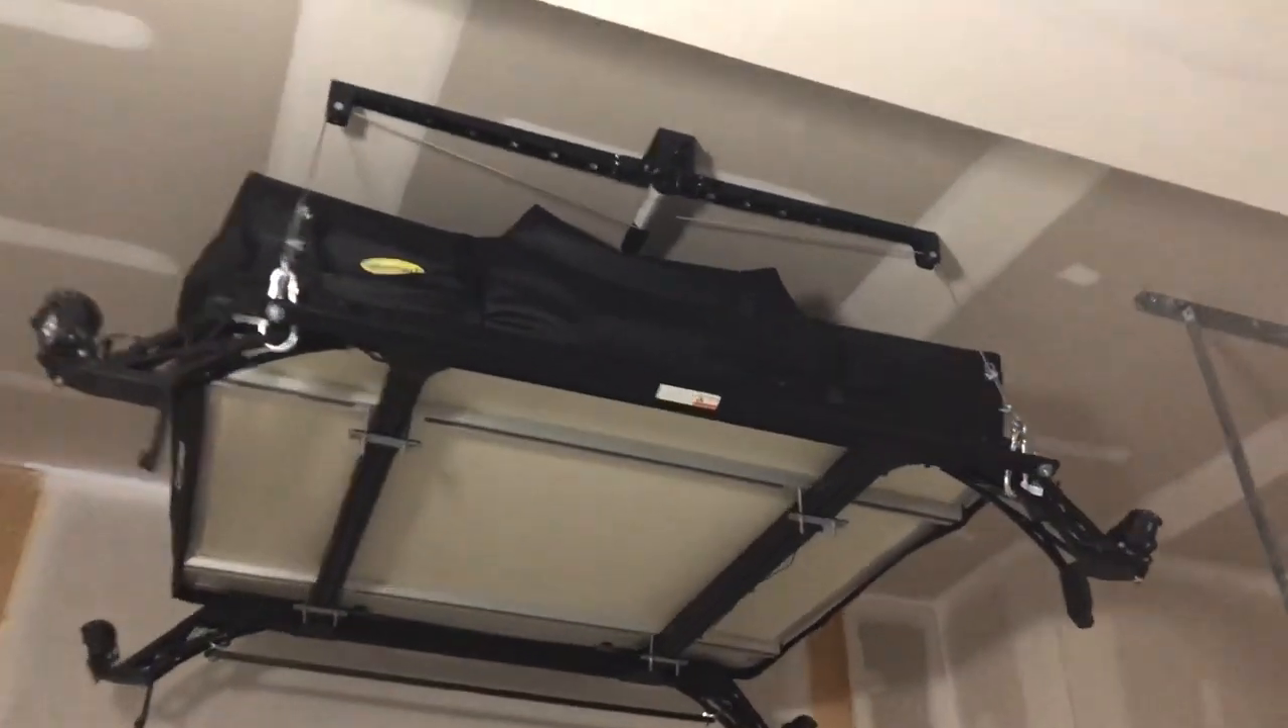Well as you can see I was successful in getting the half rack as well as rooftop tent up with the hoist.